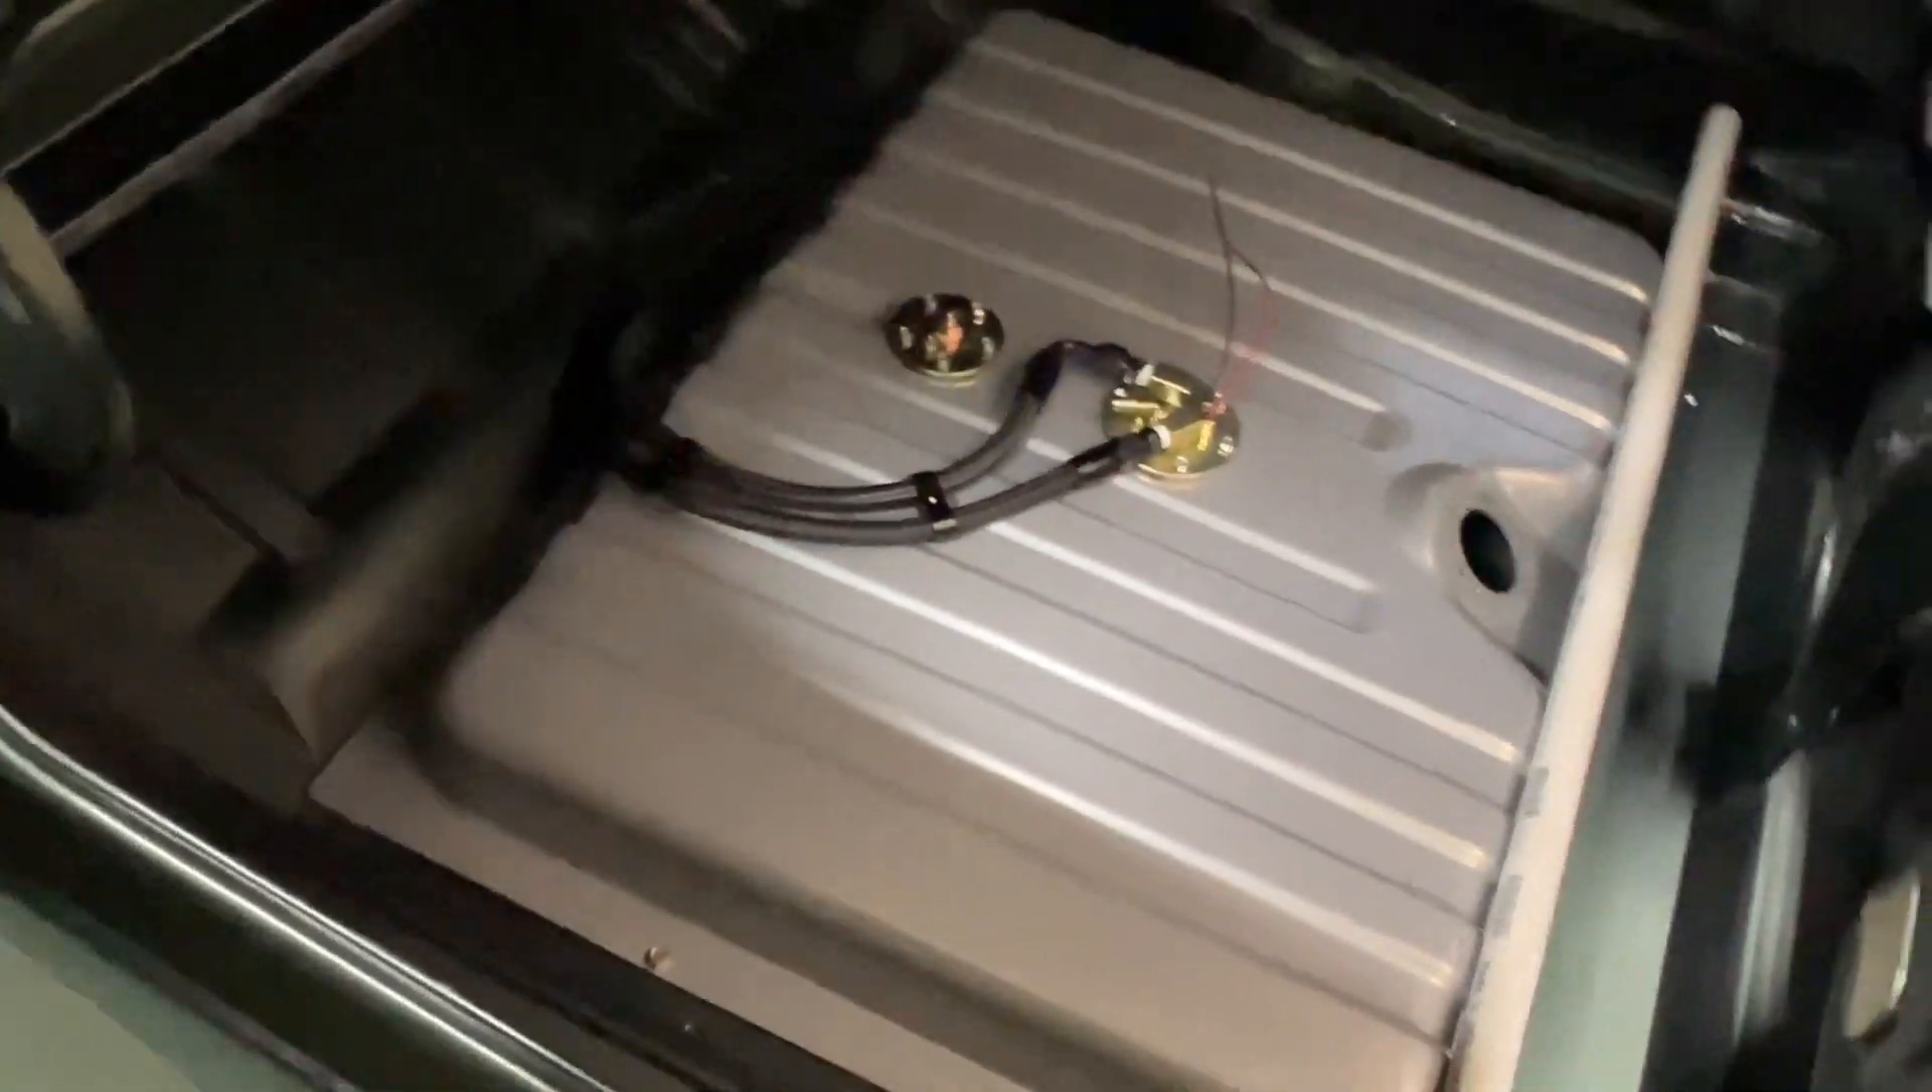I'm starting to run my AN lines return and supply both and all the way front and rear.